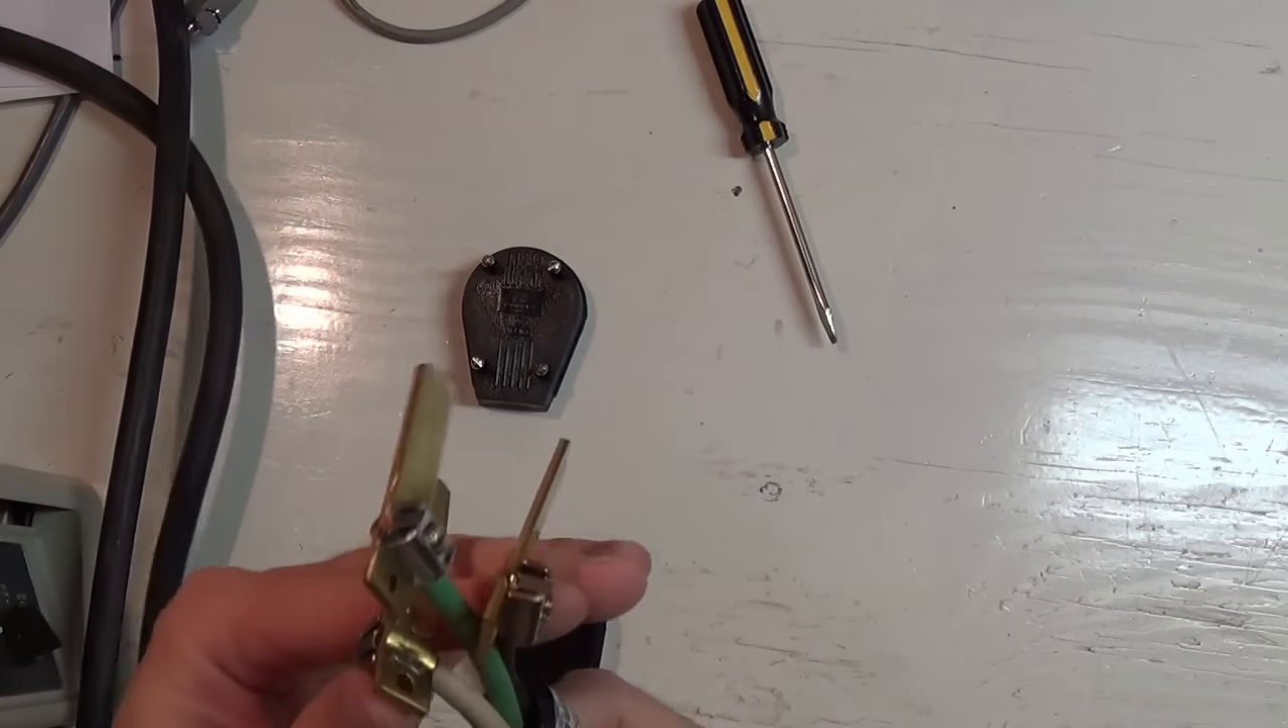And then my NEMA 1030, I have the blades on already.